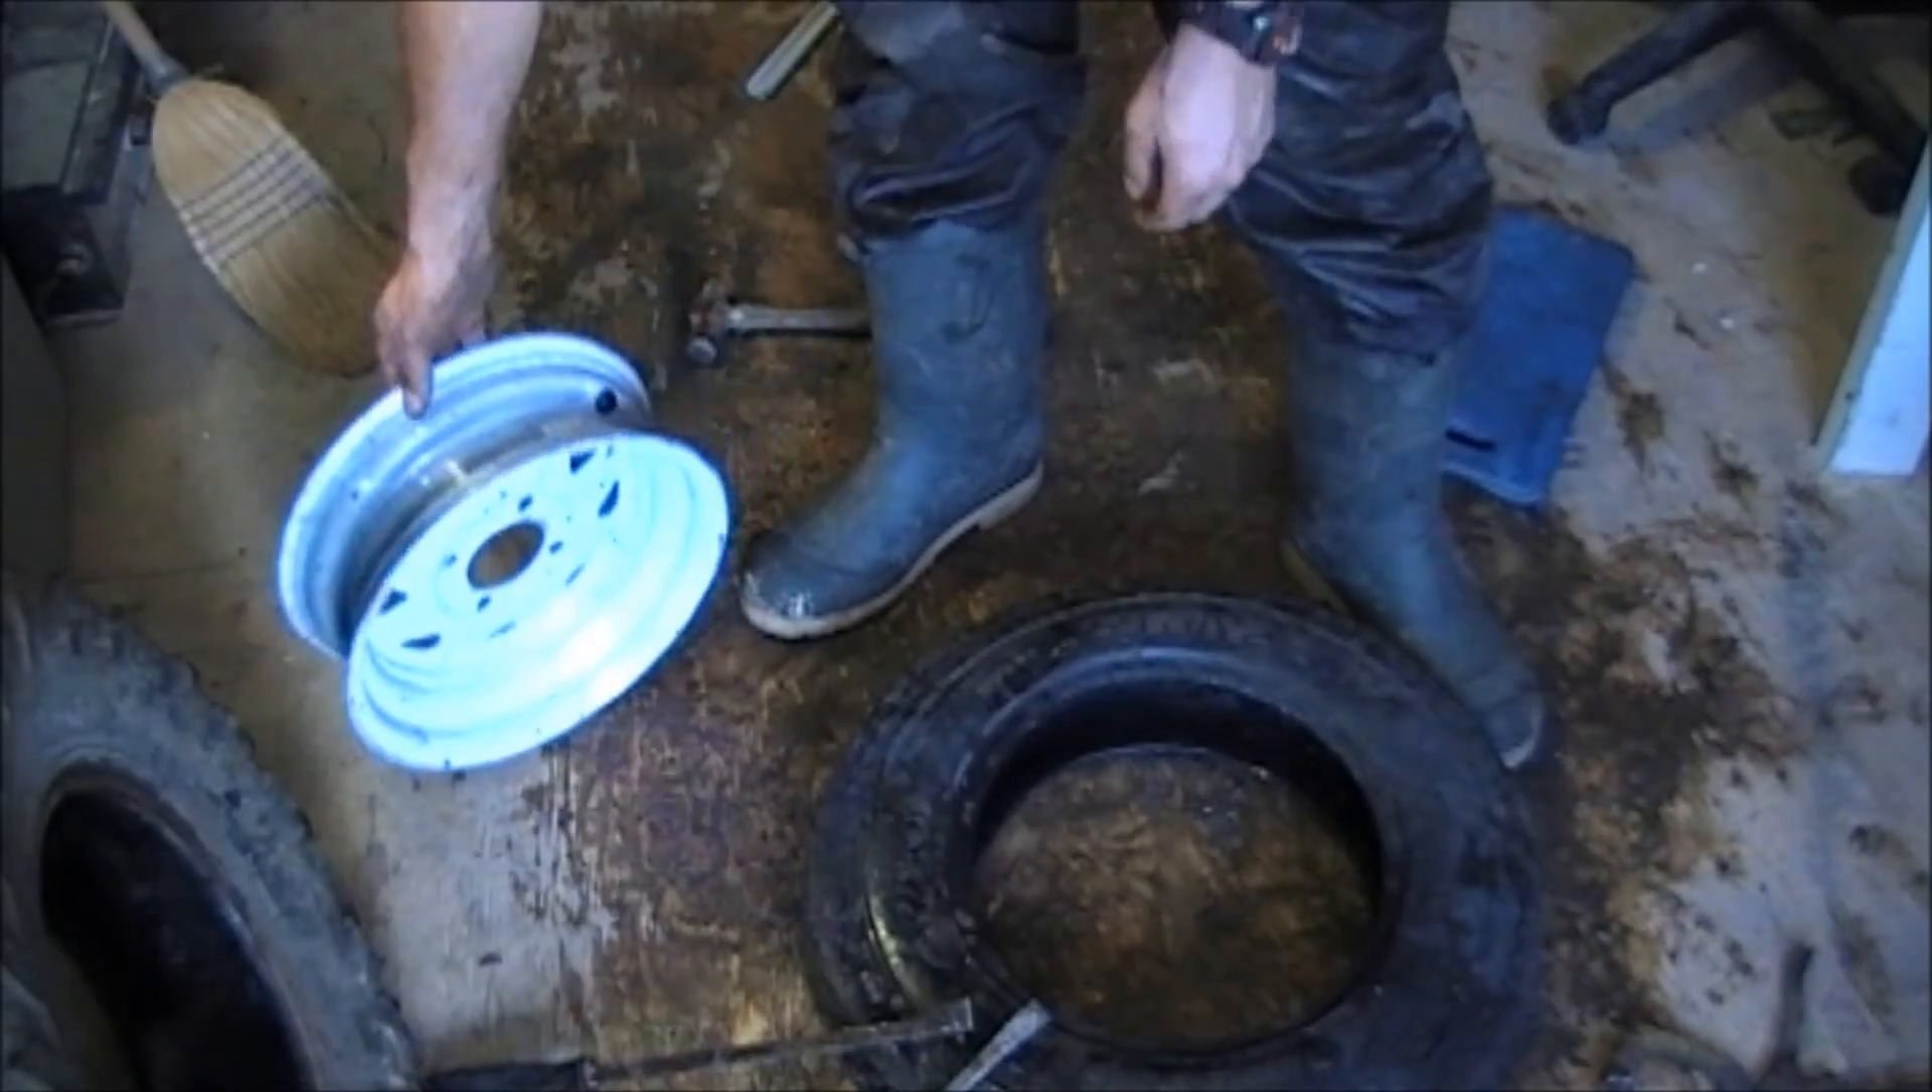And there we go the rim is out finally.